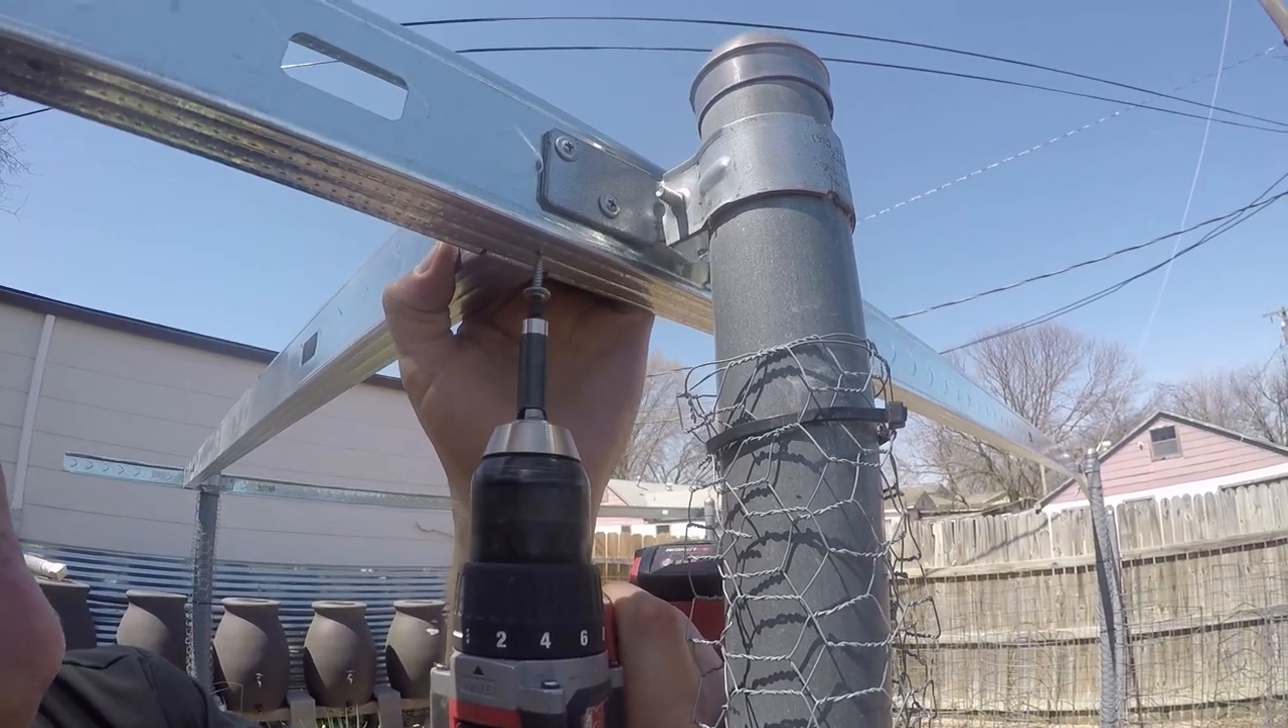So we've got our first cross support up, just need to screw it in.